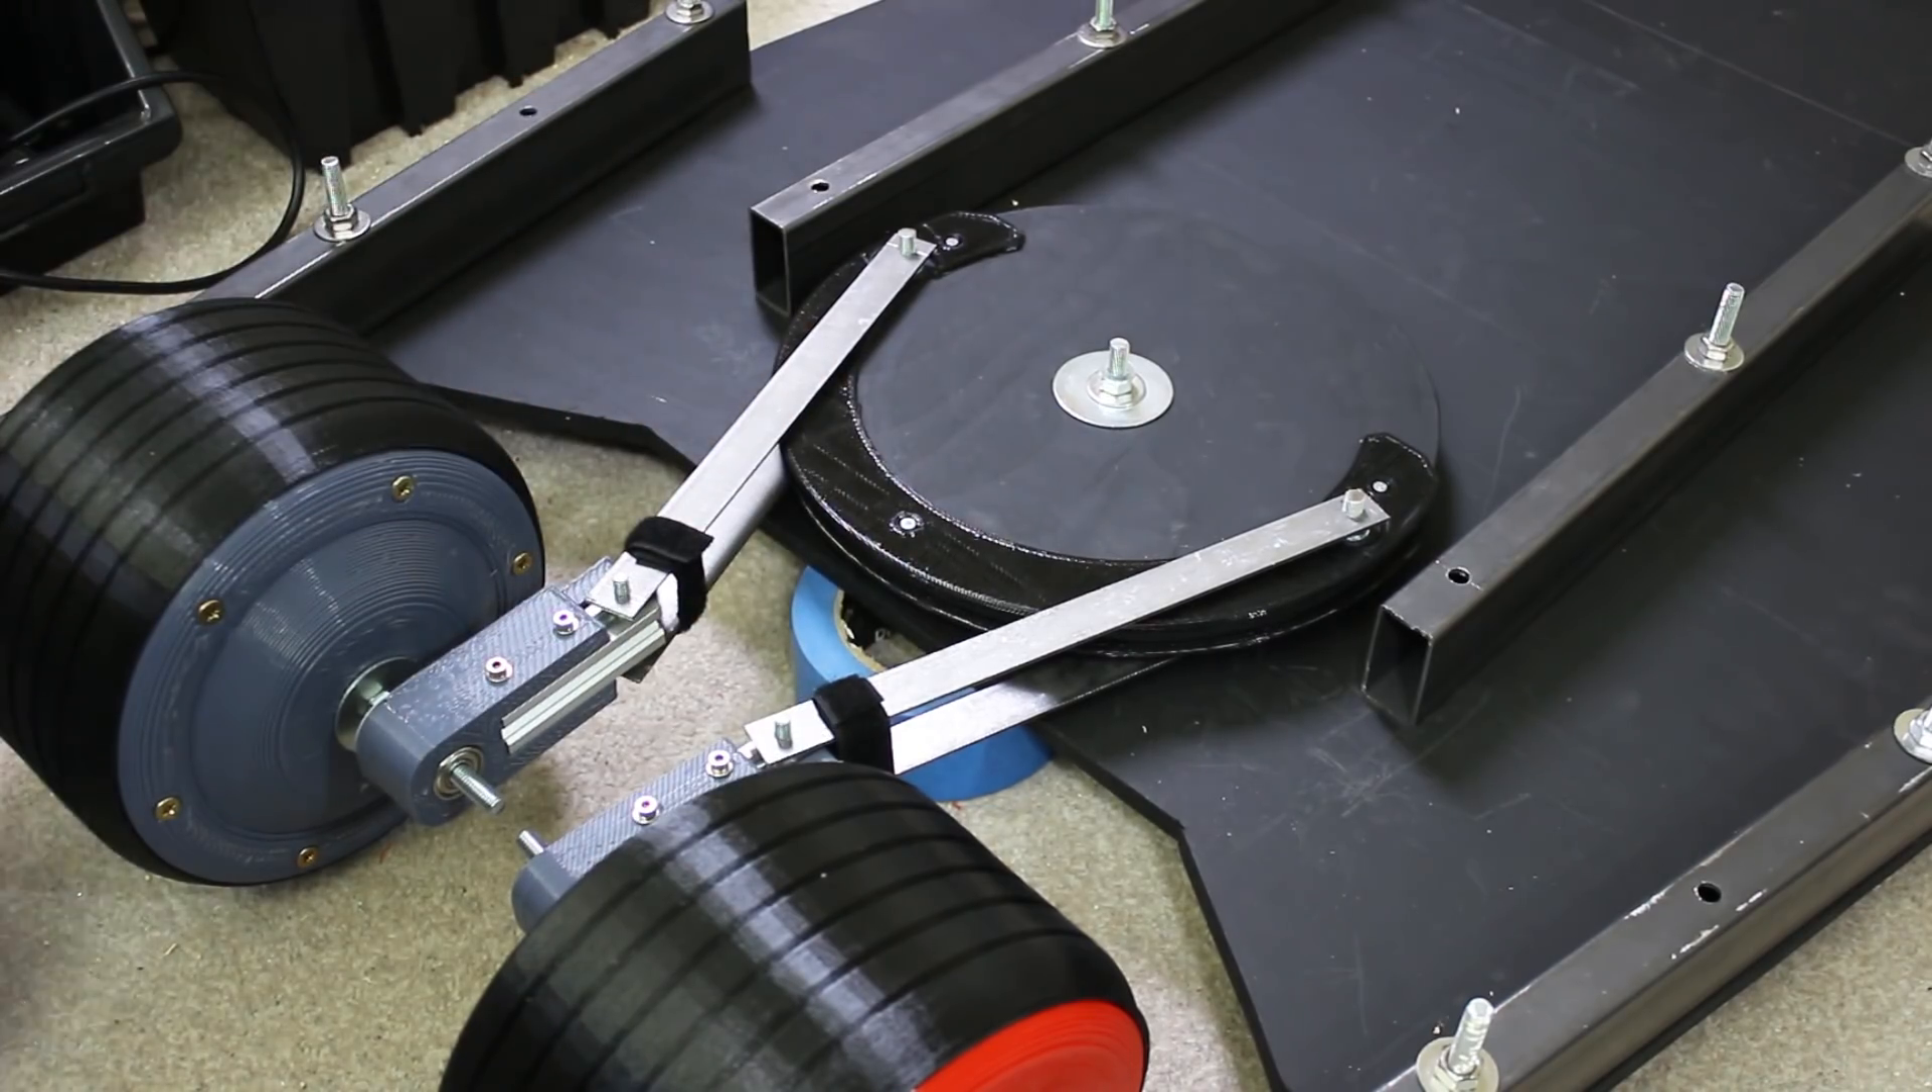I've added parallel links now they're just attached with velcro to each other to stop the bottom one falling off.